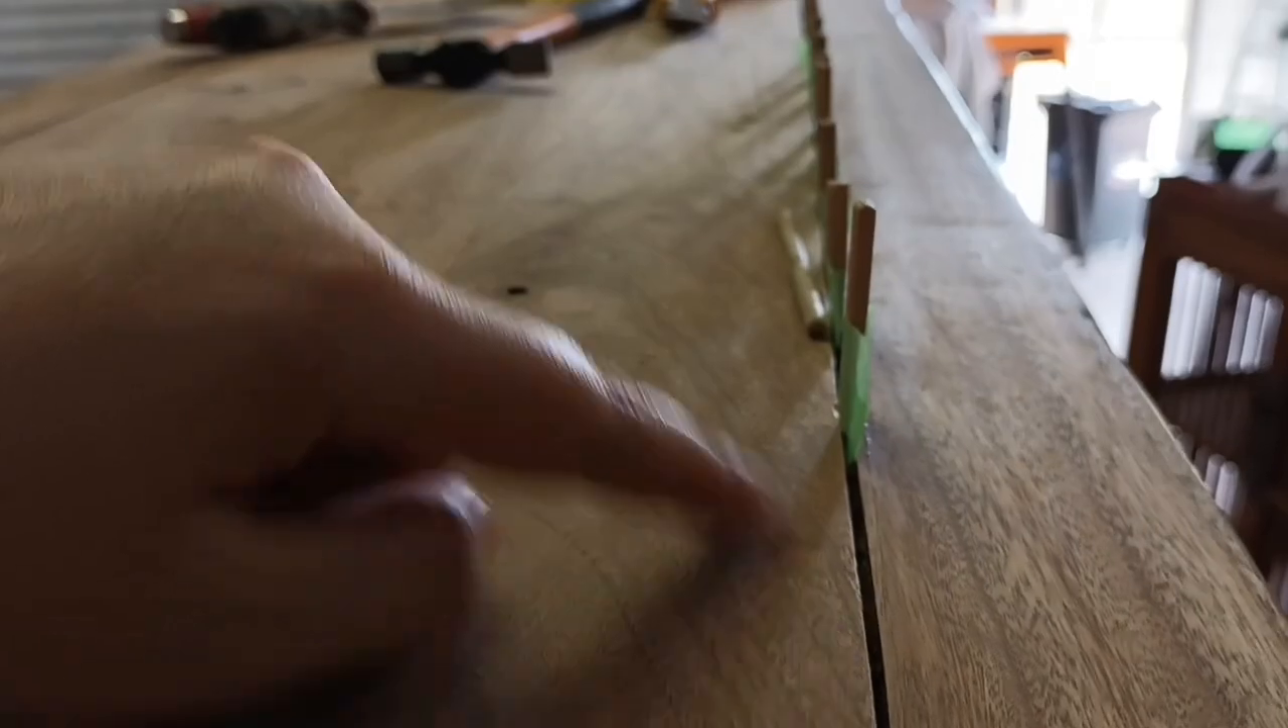There's obviously a very prominent gap that runs along the length of this.